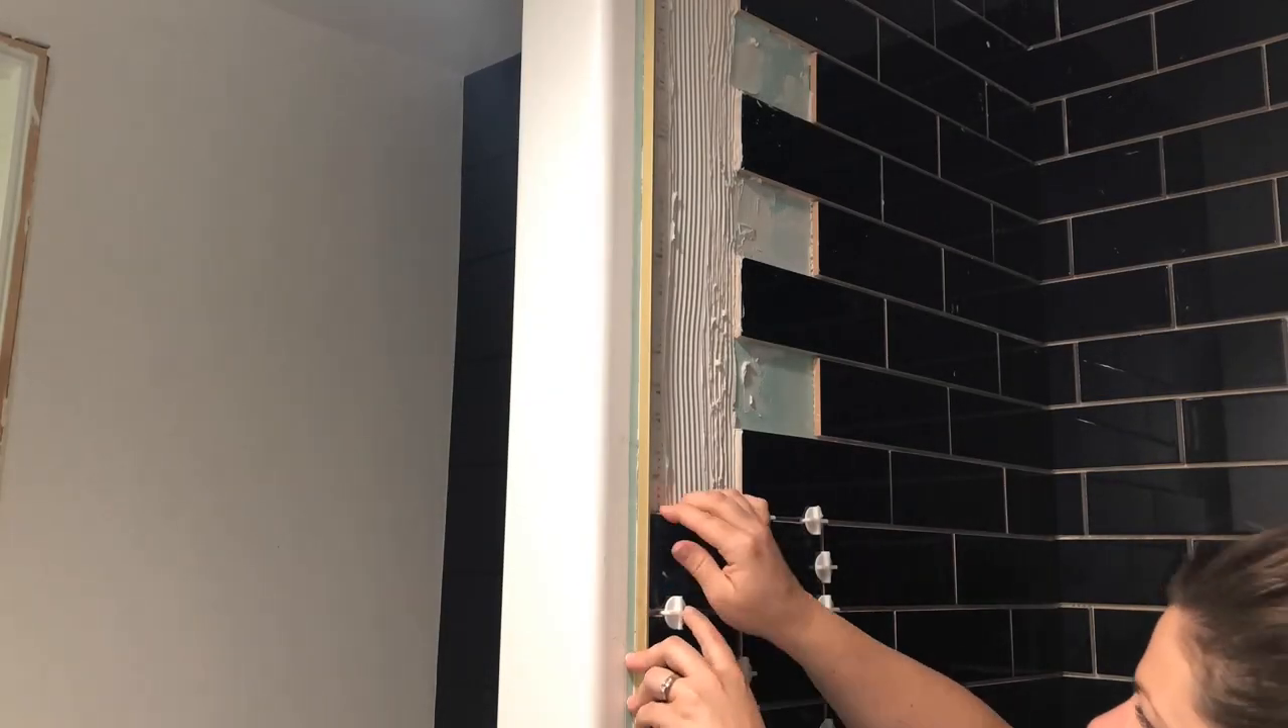Now we're ready to add the few remaining pieces of tile to finish this wall.